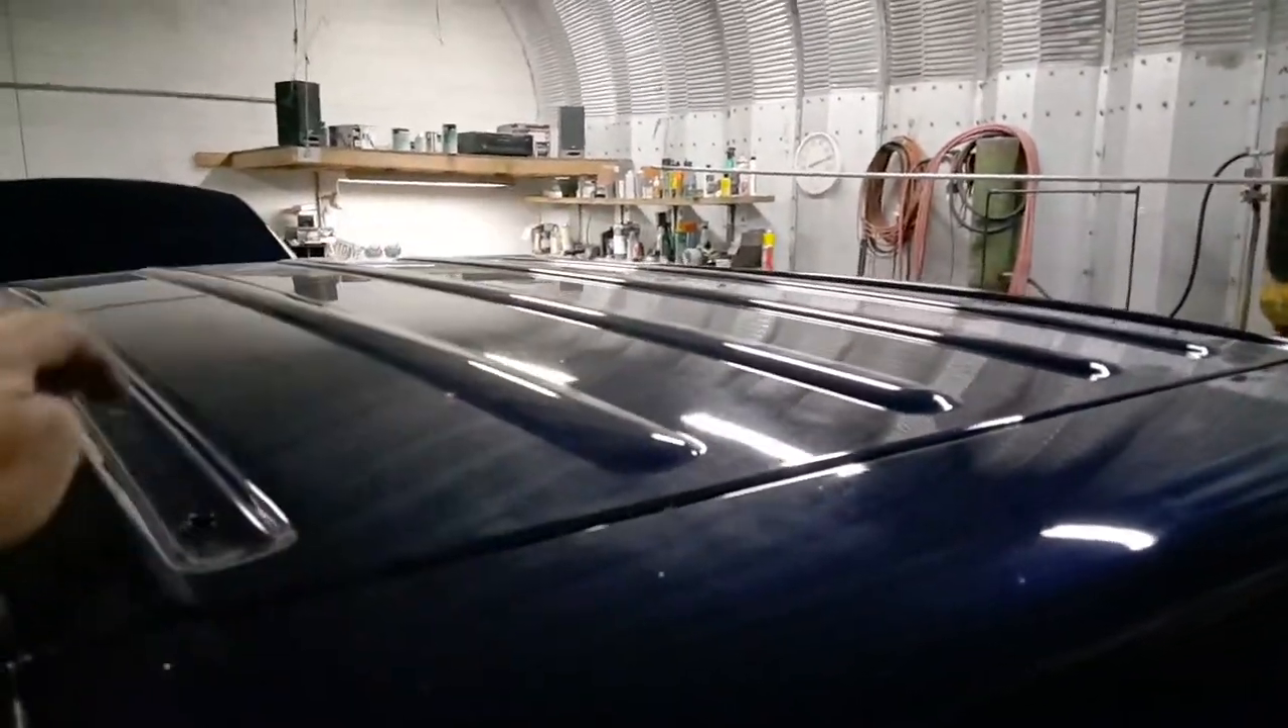No all right no roof racks no stupid little glued on pieces of trim on here those are gone.